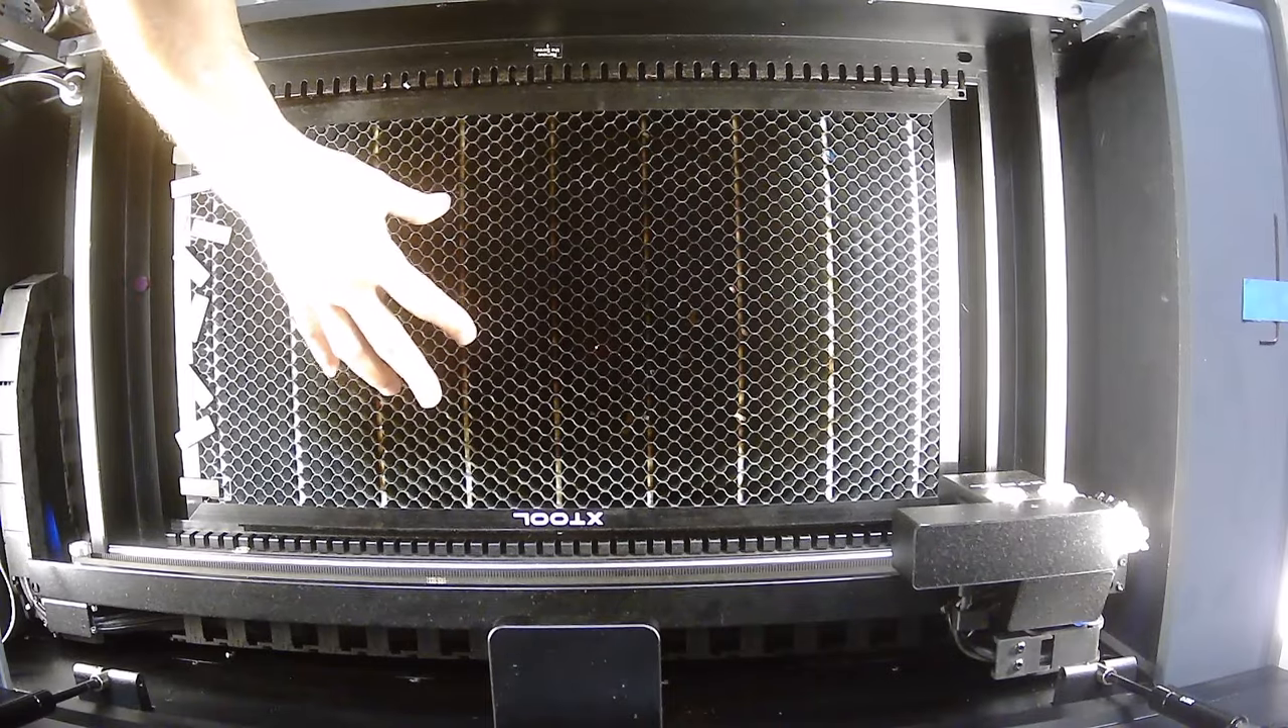Here we are looking in the p2 and i have the honeycomb installed.